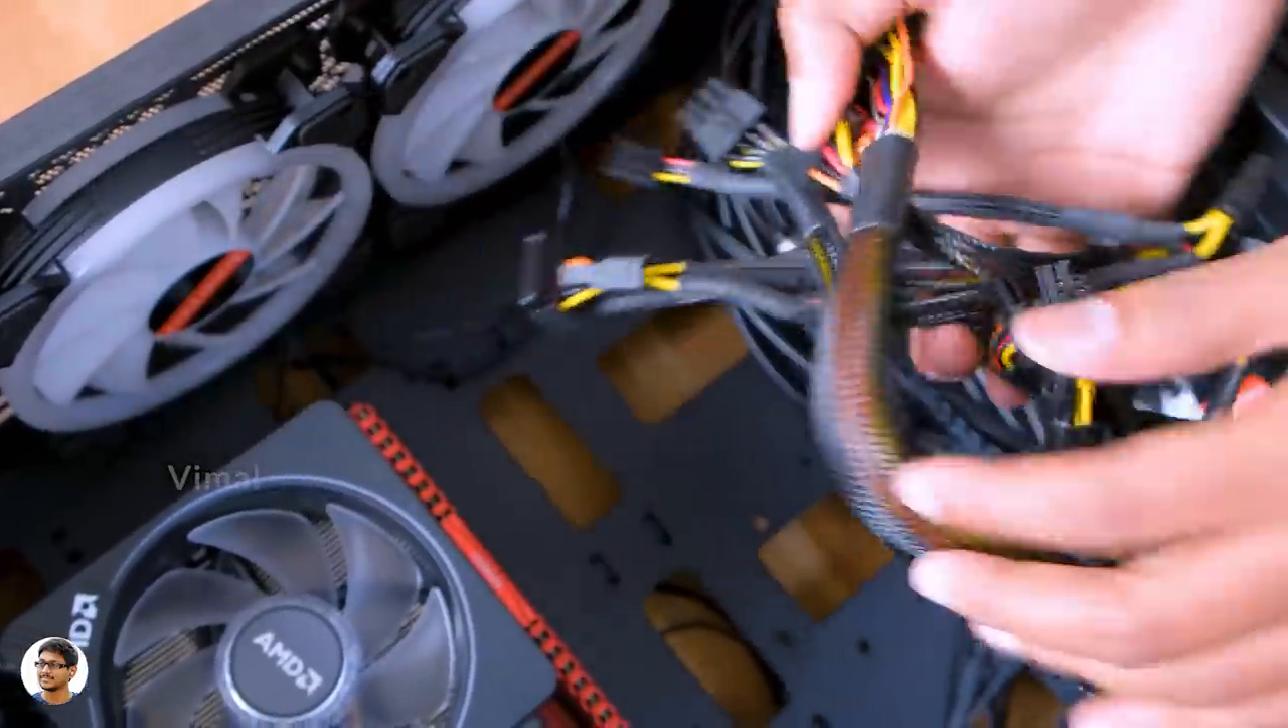Now all that is left to do is connect all the power supply cables to different components present in this cabinet.